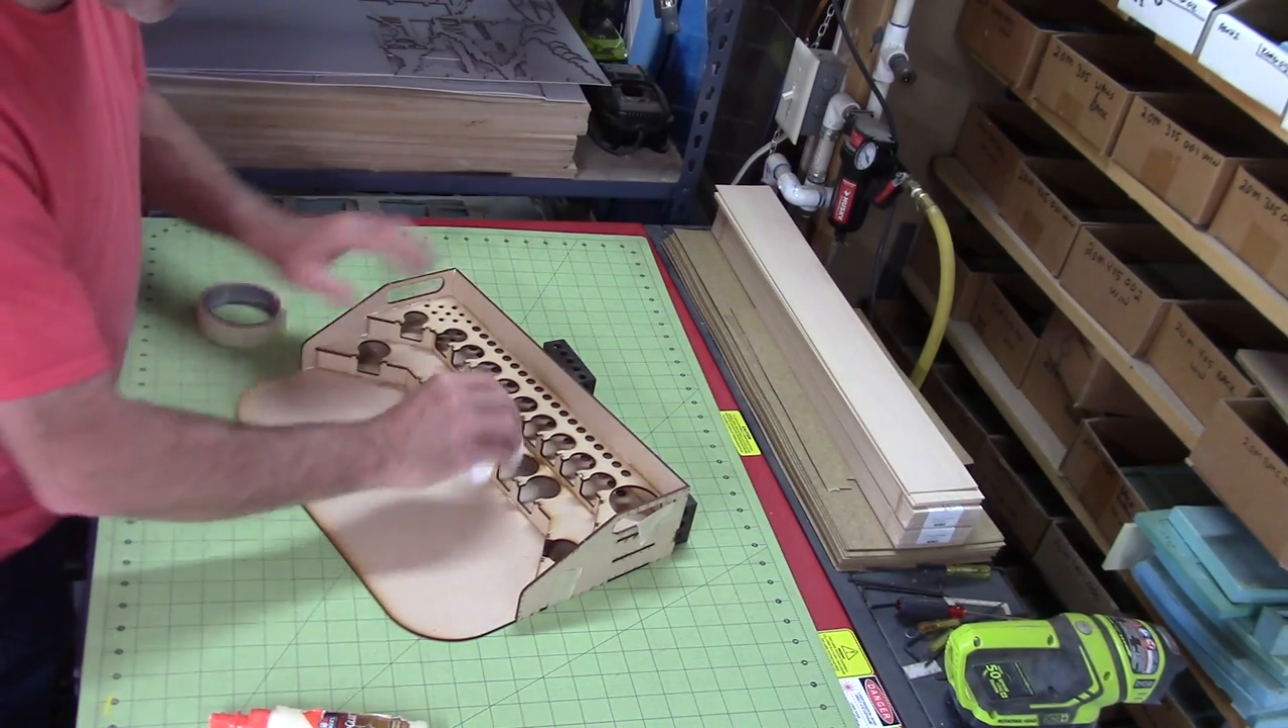In probably less than five minutes, you have assembled the entire paint station.